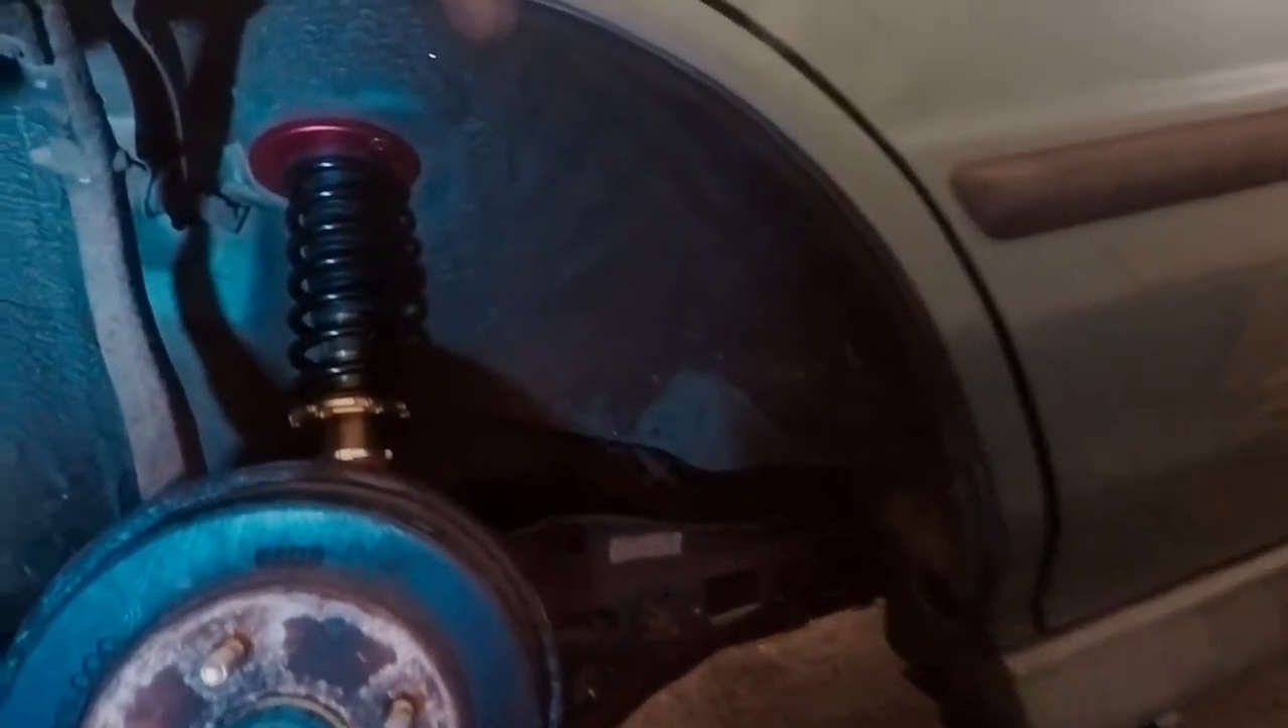So we have our coilover installed and we are ready to go. We're tightened down everywhere.